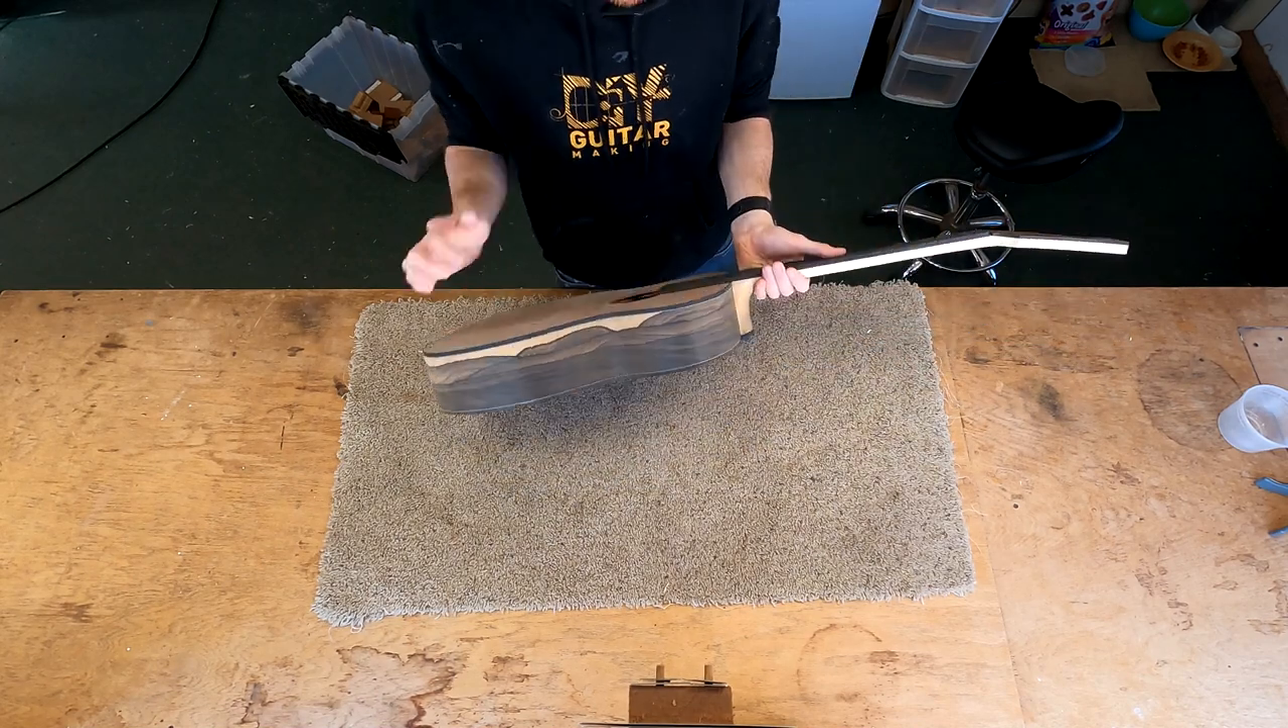And great, so now the neck and the body are one in the neck joint here.